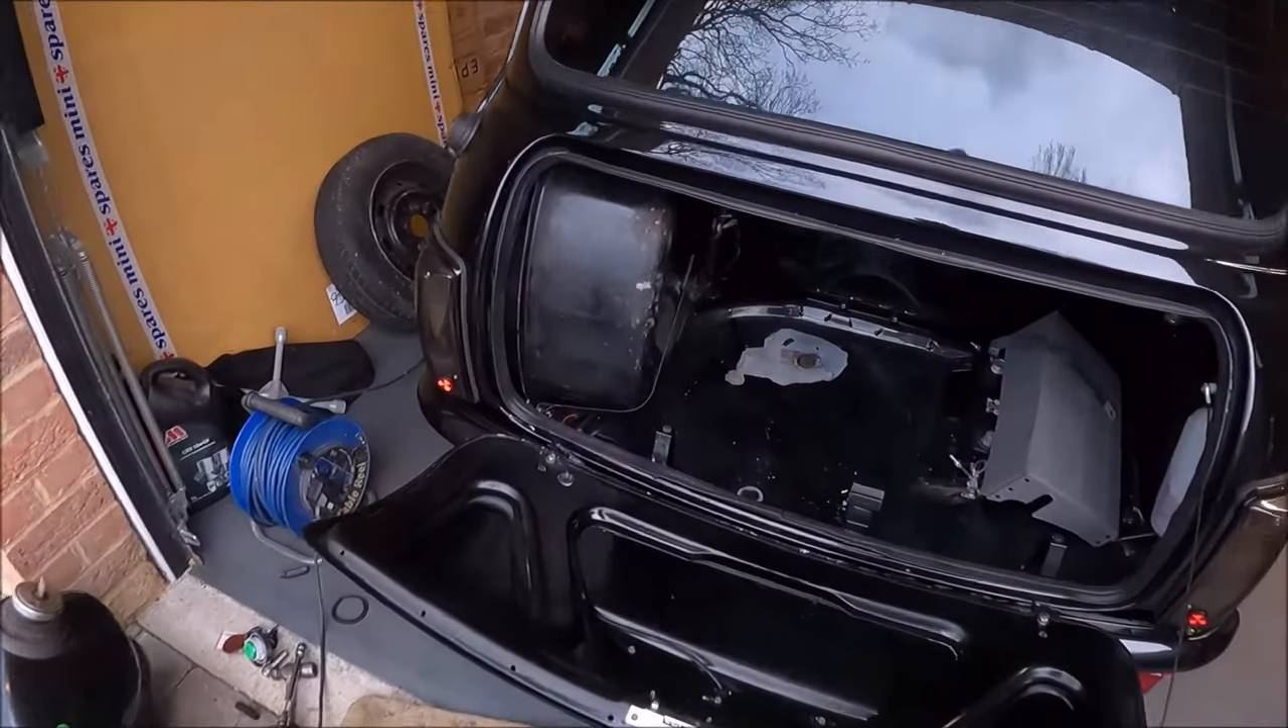So that's the fuel tank in.